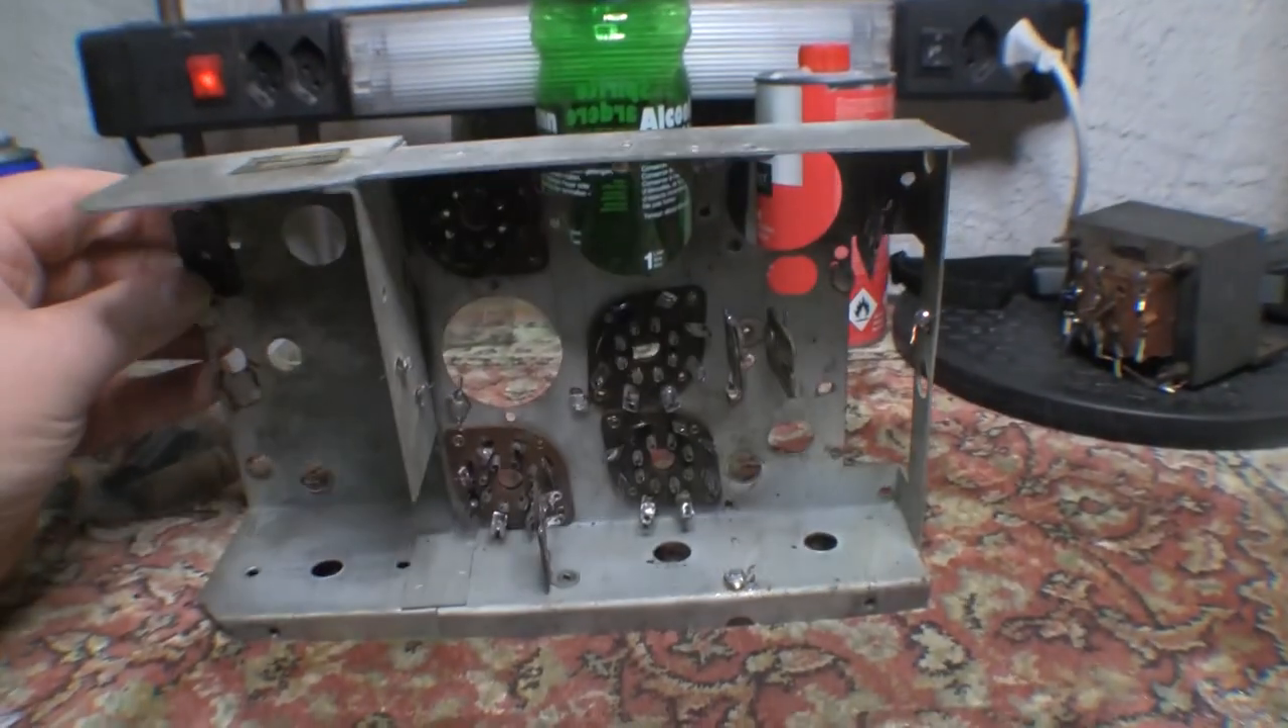Okay at this point chassis is pretty much stripped down all the components are removed and so the only decision now is do I drill off the valve tube sockets off the chassis or not.